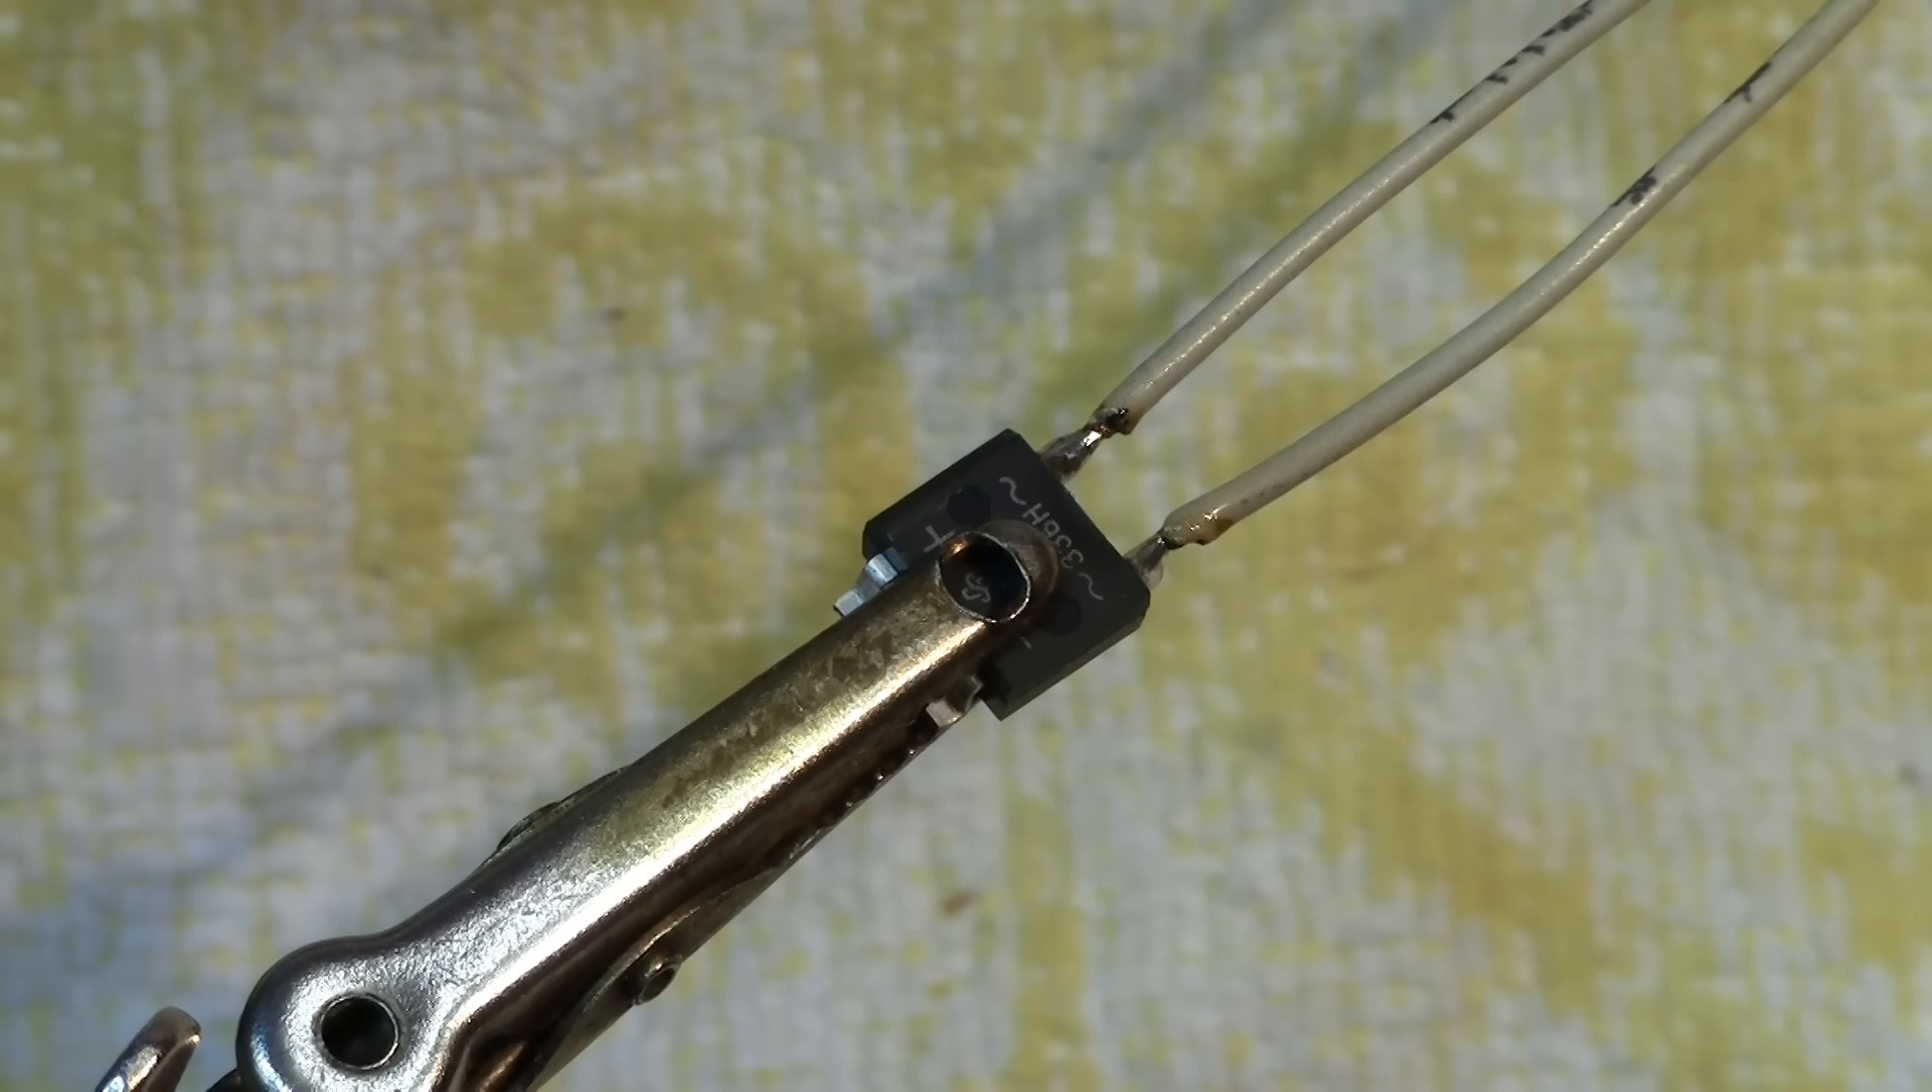I've just soldered a couple of wires onto the ac input of the rectifier but the ac input is marked with a couple of little squiggles.